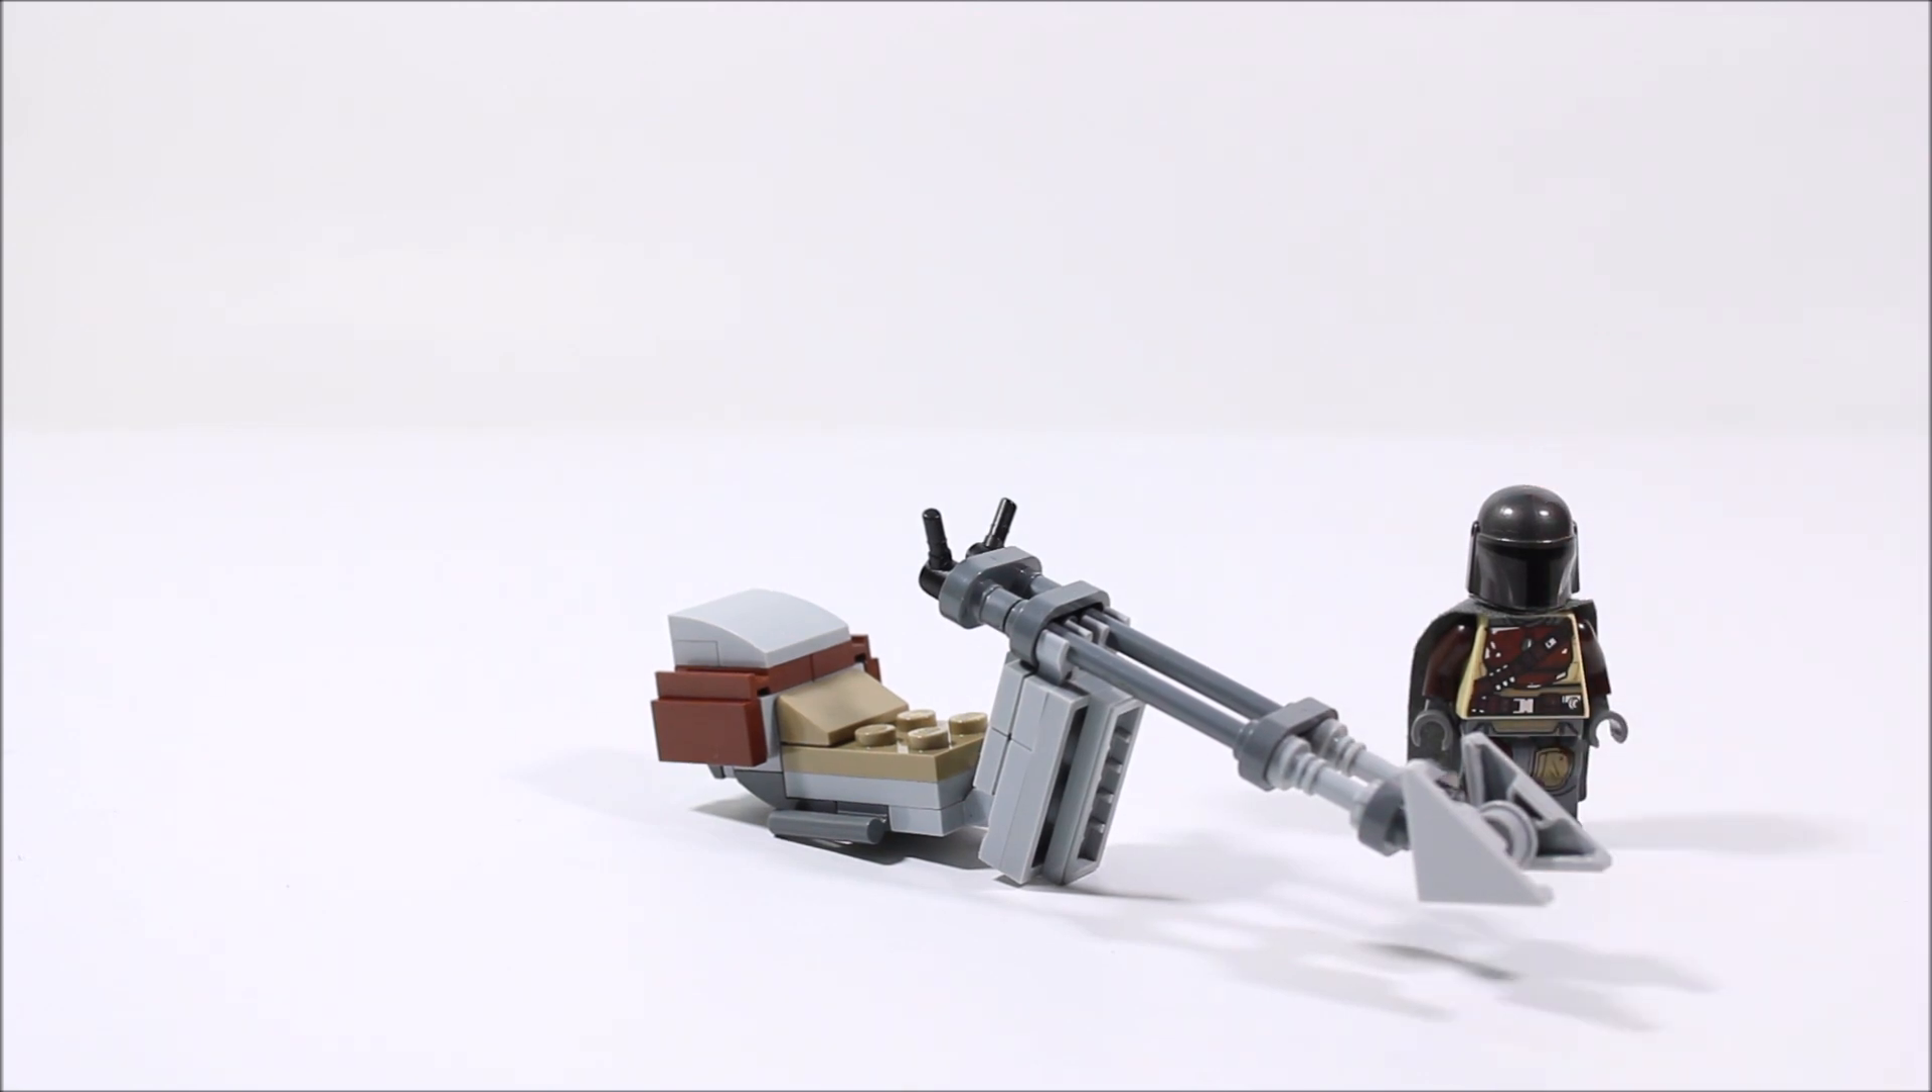So now all that's left to do is to add our Mandalorian minifigure.